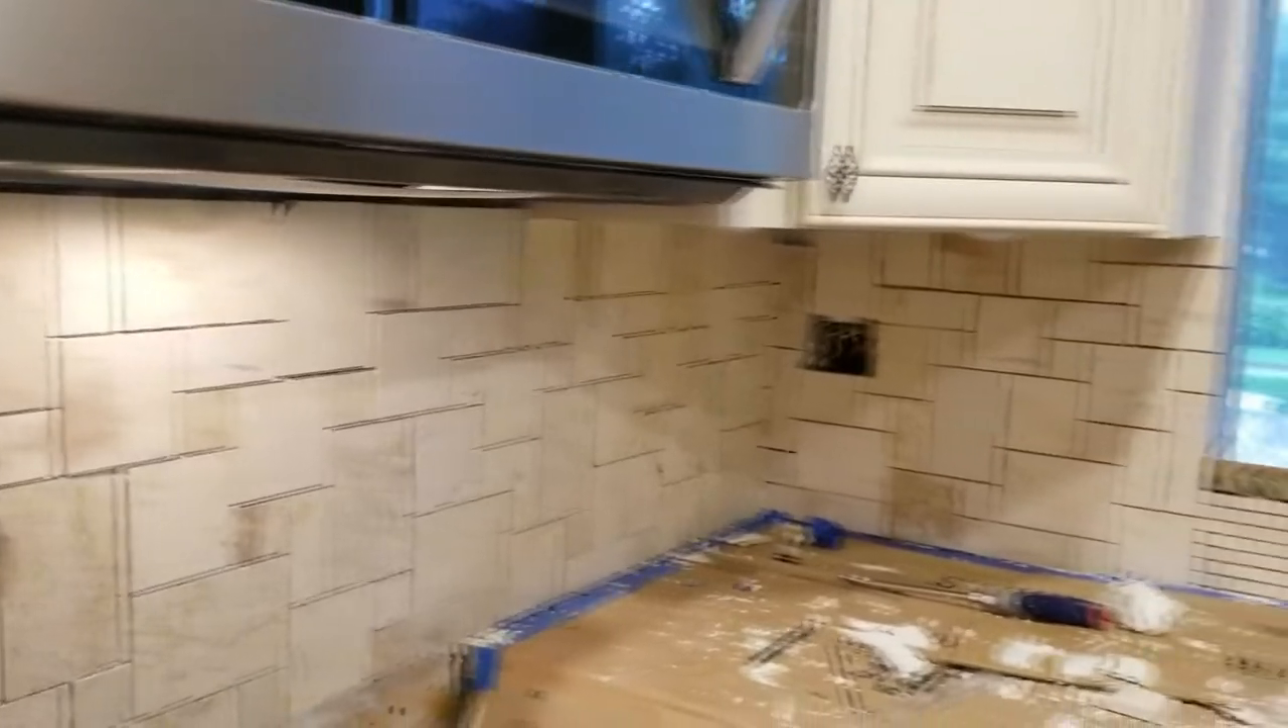We've got finally all of the tiles in. I finally went around and along the top and got that last five inches or so across the top there. So all of our tiles are in and it looks absolutely beautiful.